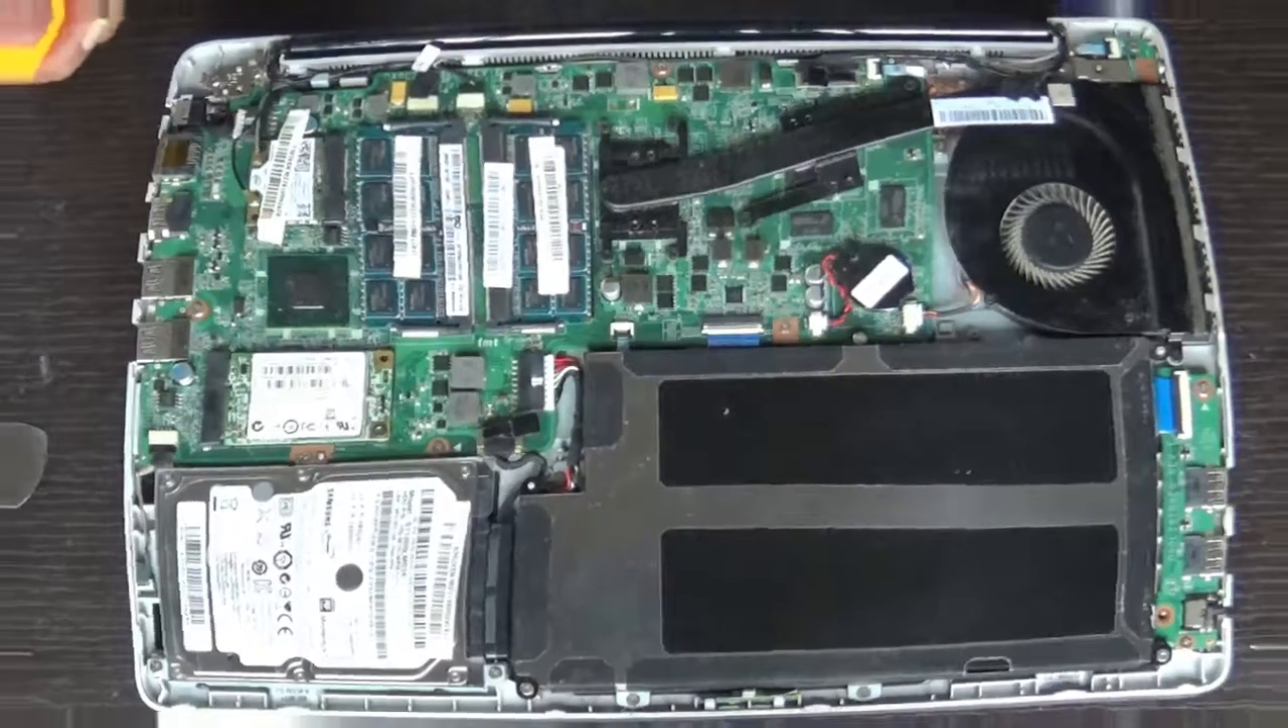We are done with inserting the battery.